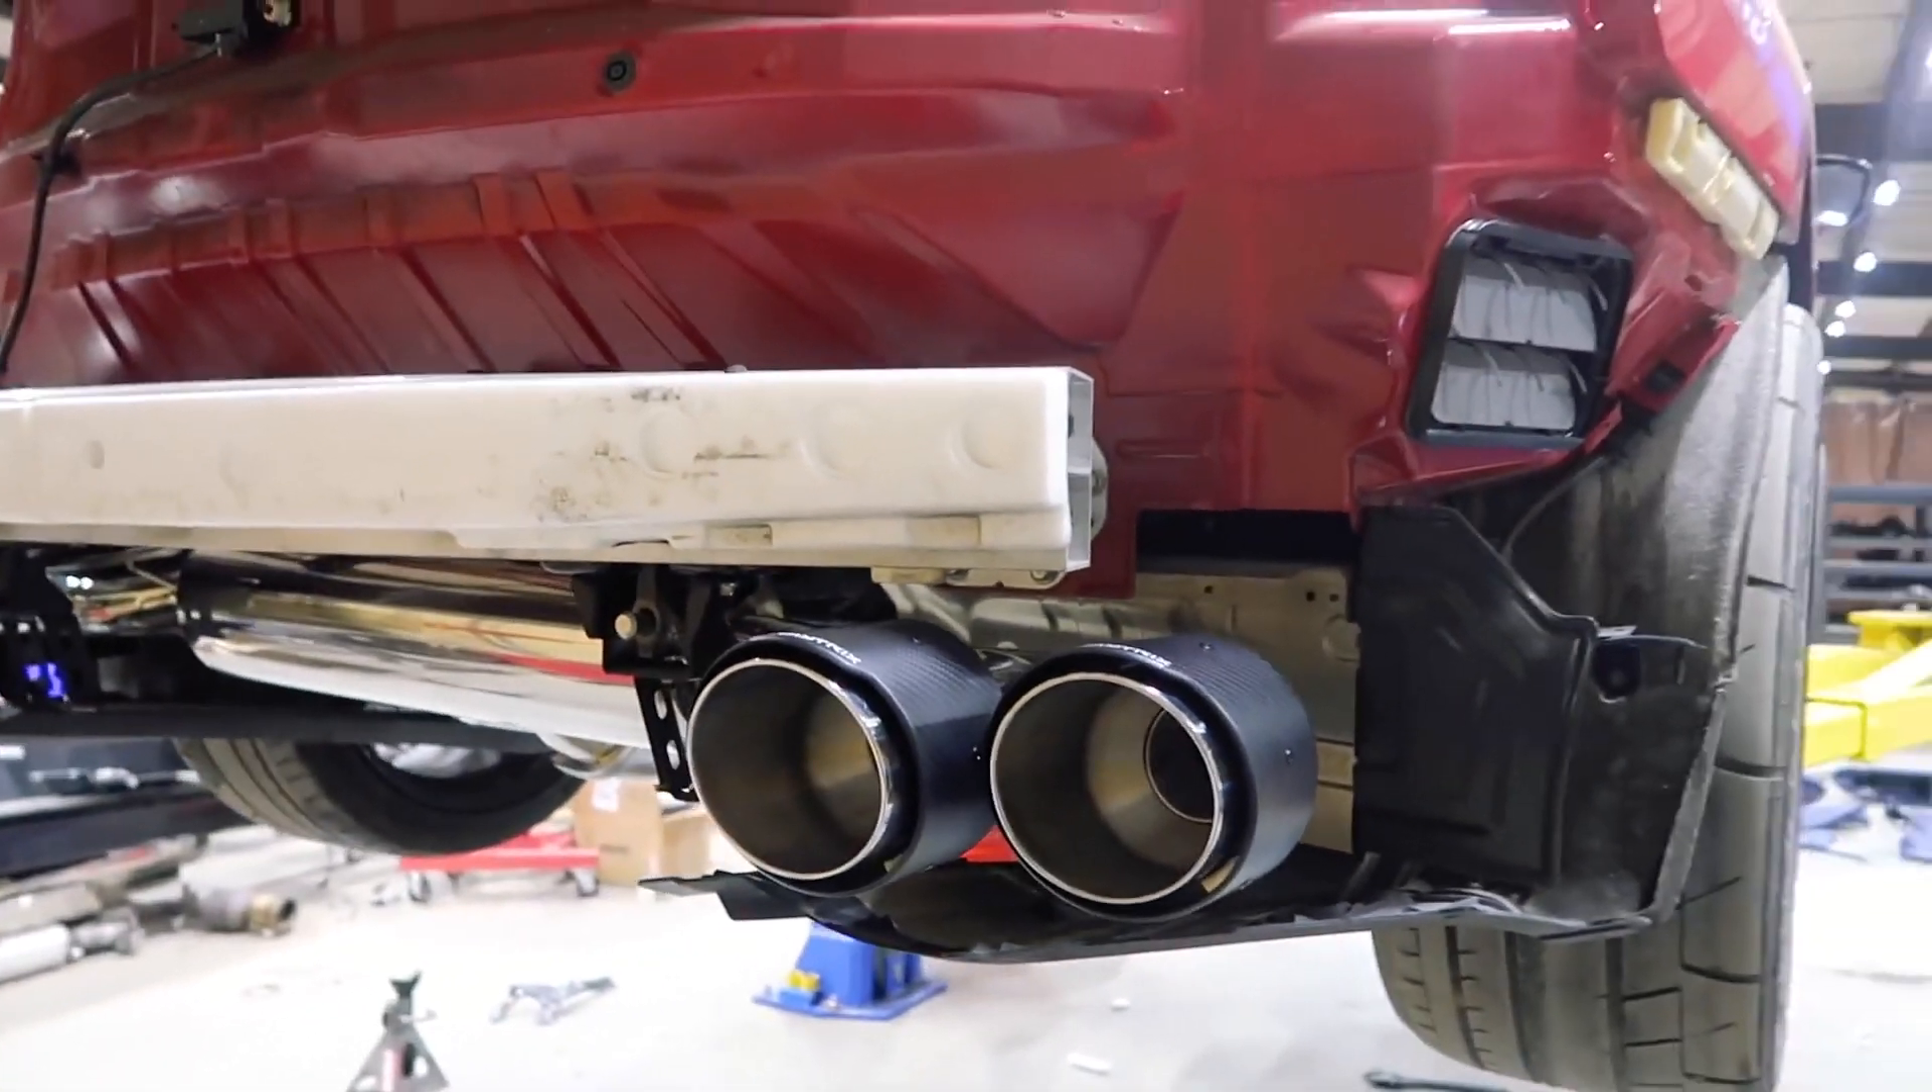I just mocked up the tips because i still need to put on the bumper and adjust them.